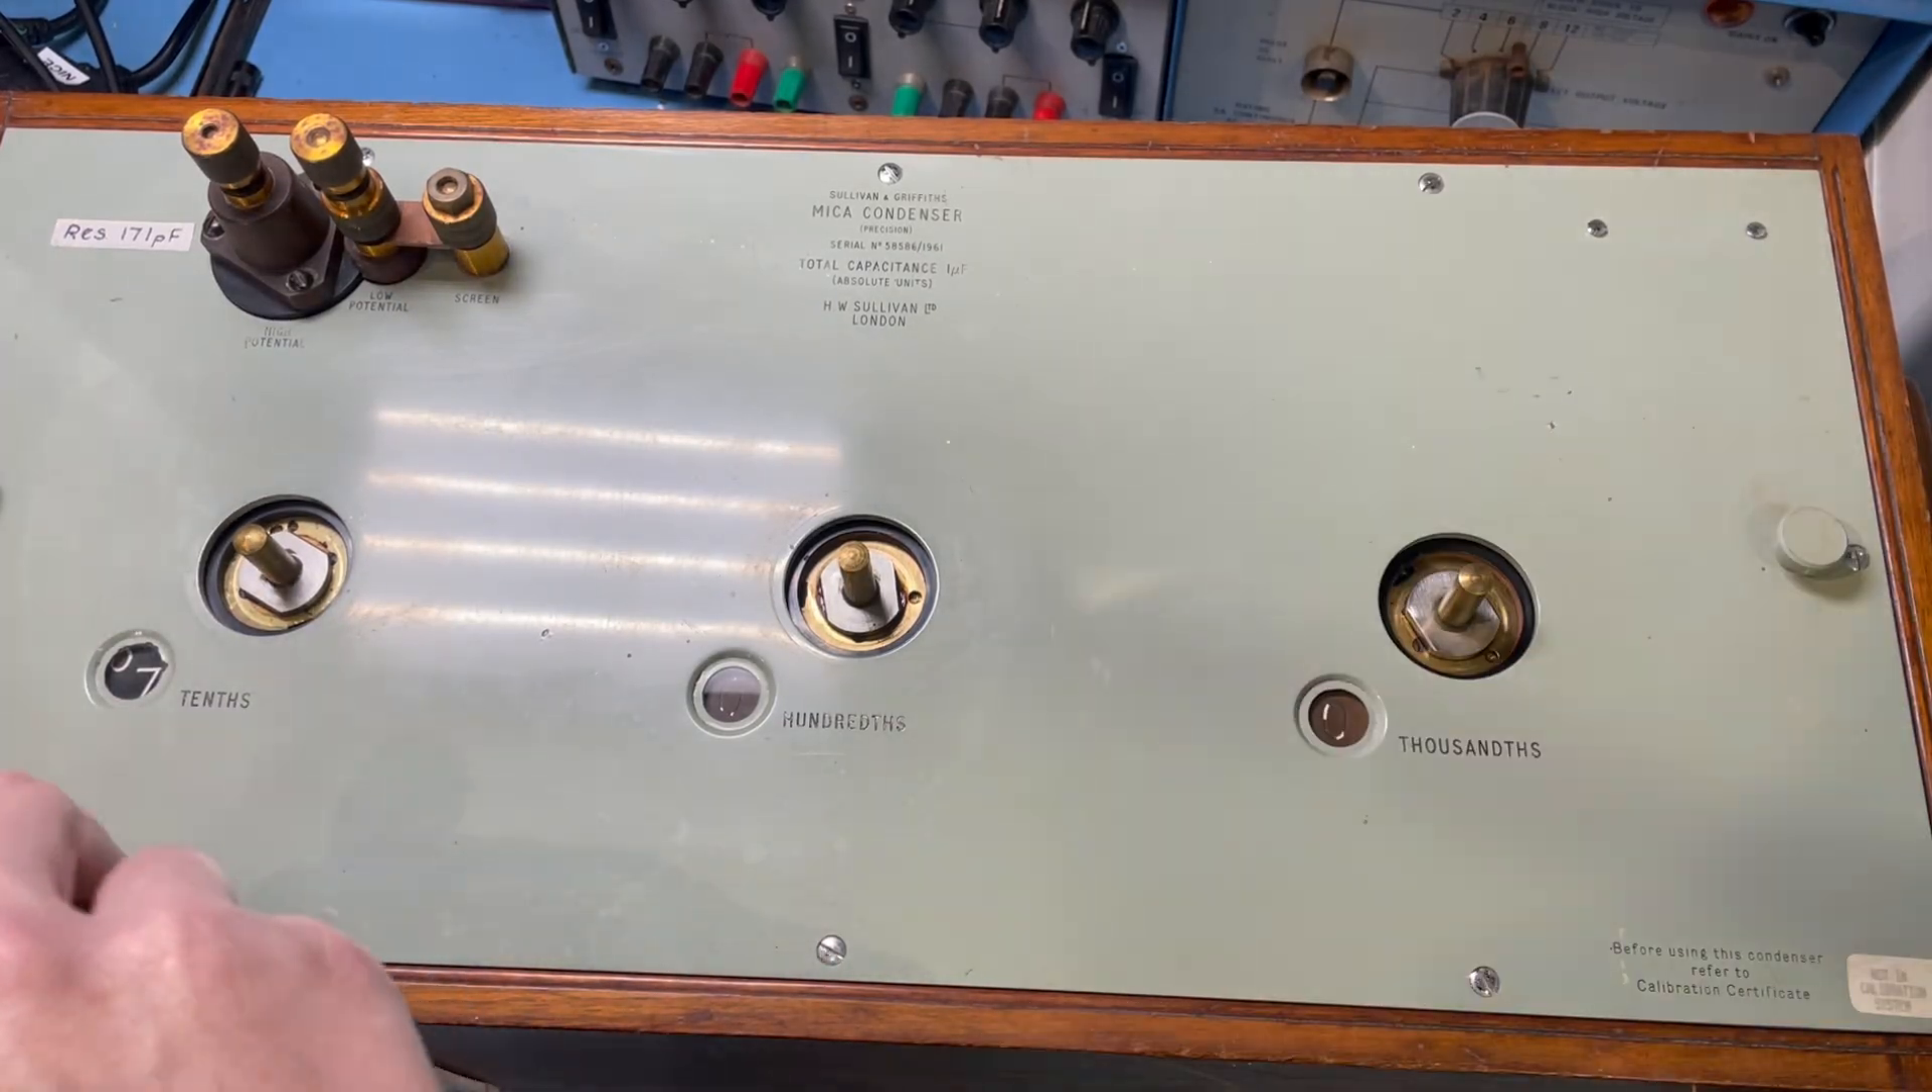Now, we can put the front plate back on carefully. Fits nicely.